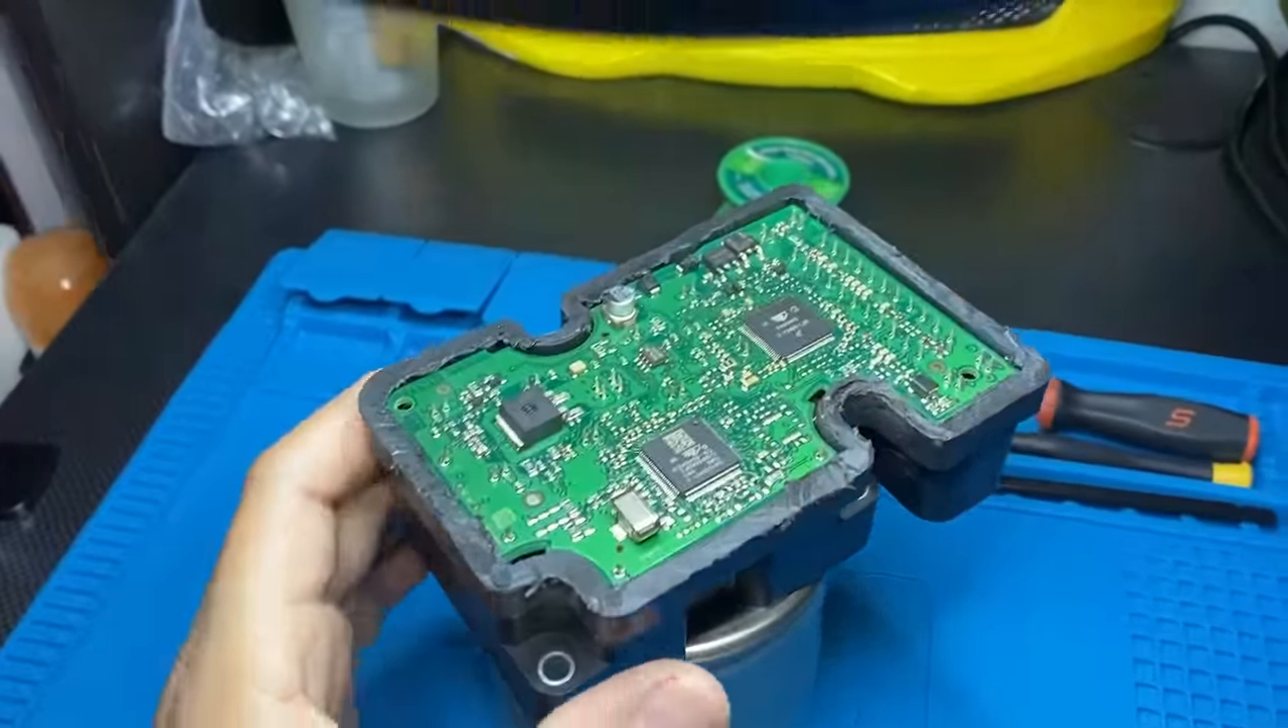I managed to get this ABS module opened up. I did, however, have to use a rotary tool to cut around the edge.